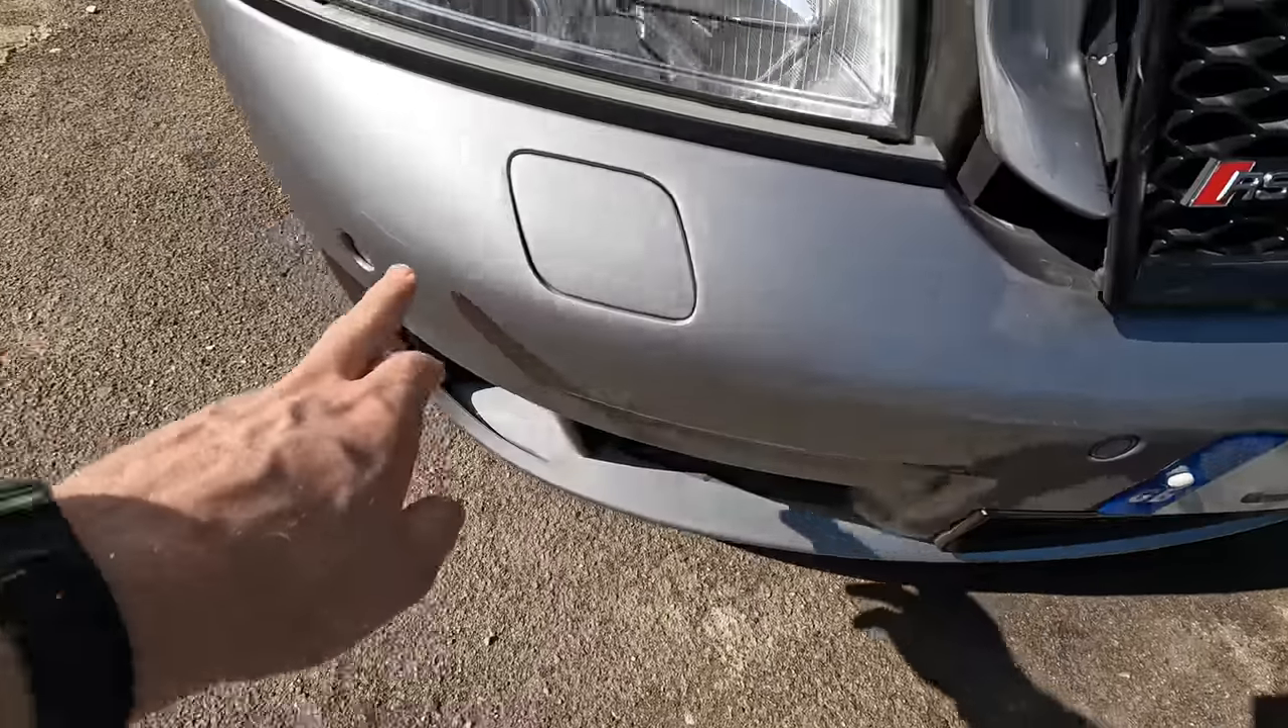The bumper's come apart at the bottom there.